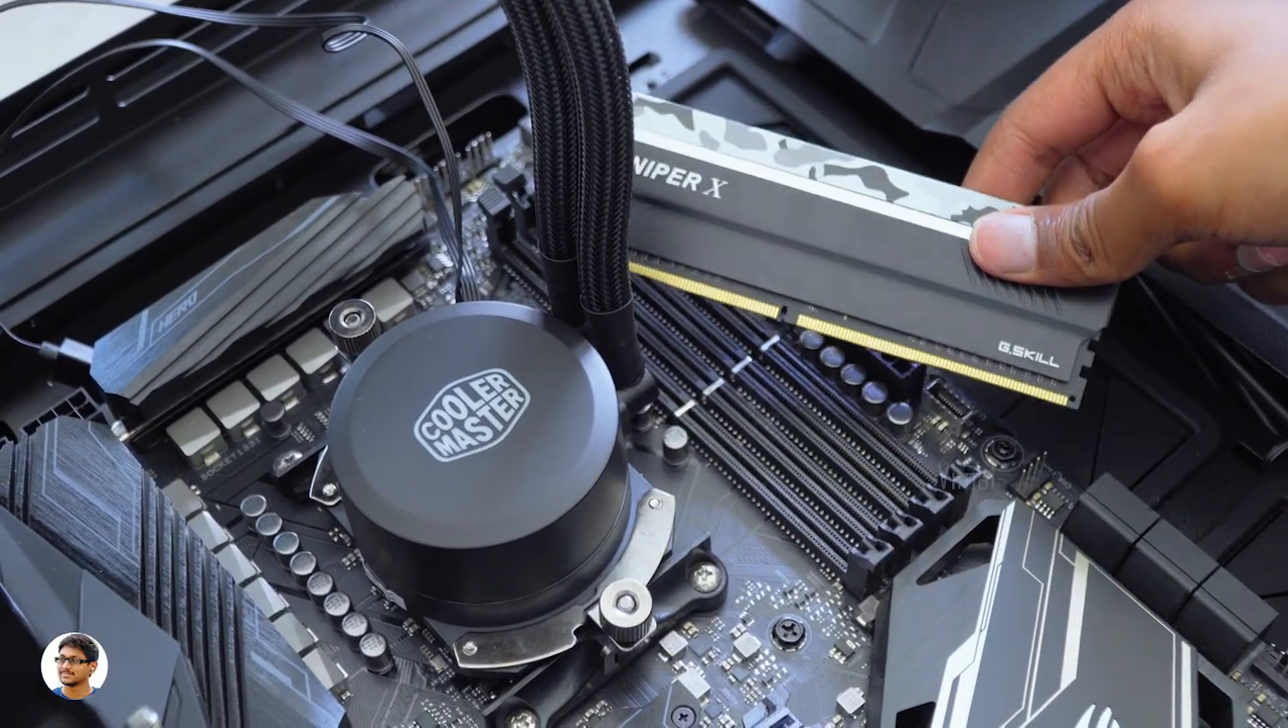We are done with the installation of the liquid cooler.